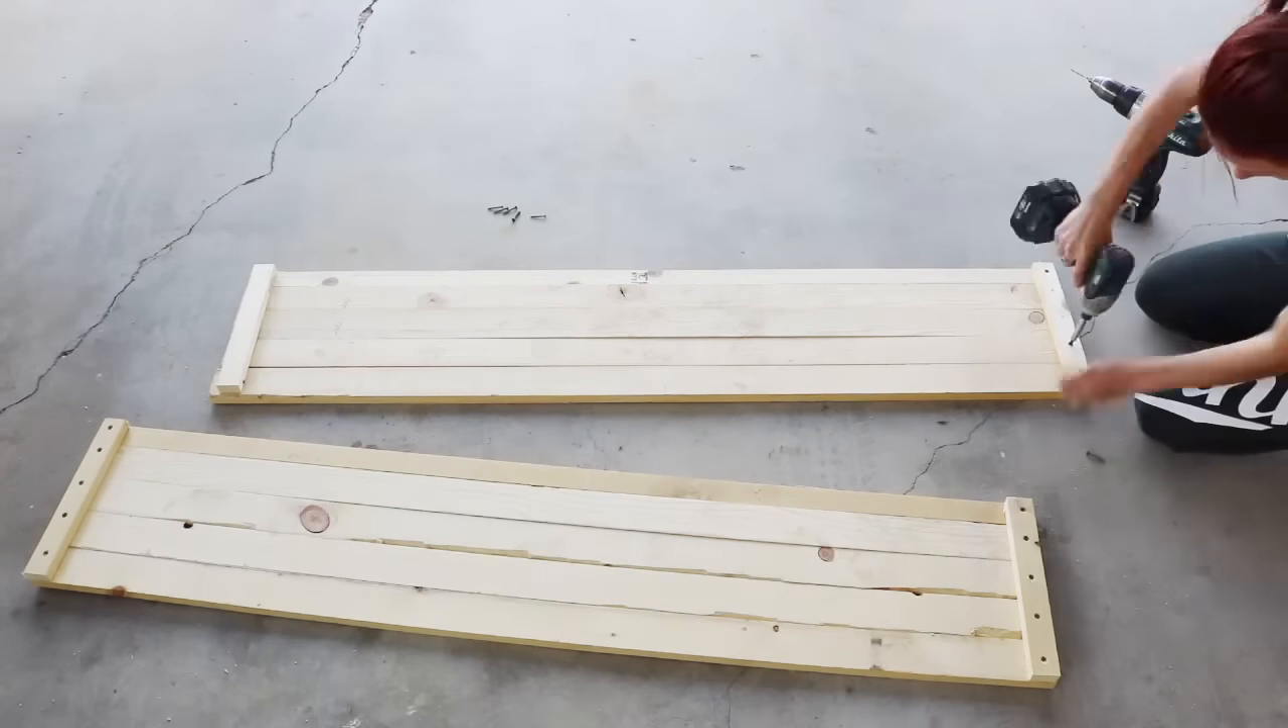I left no gaps between my wood boards but this is totally optional.